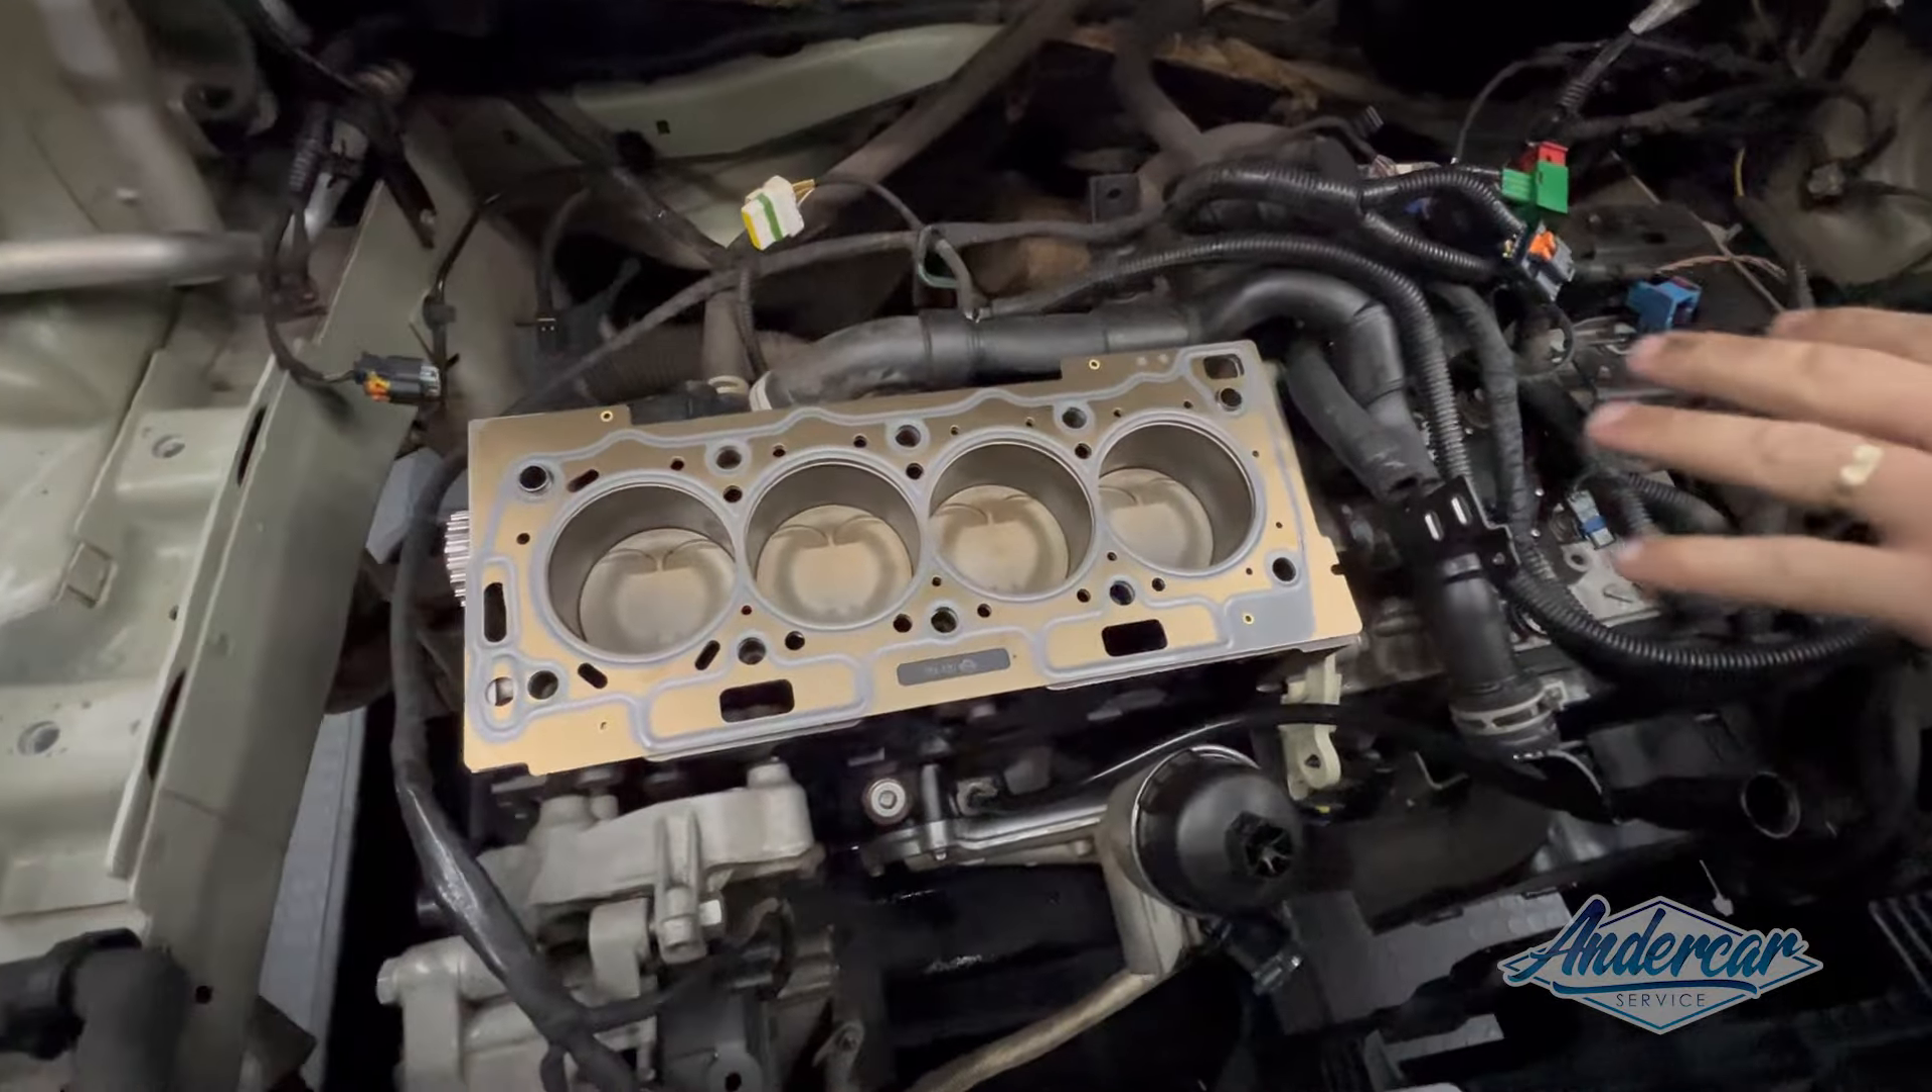Junta, já tá no lugar. Tudo certinho, ó.